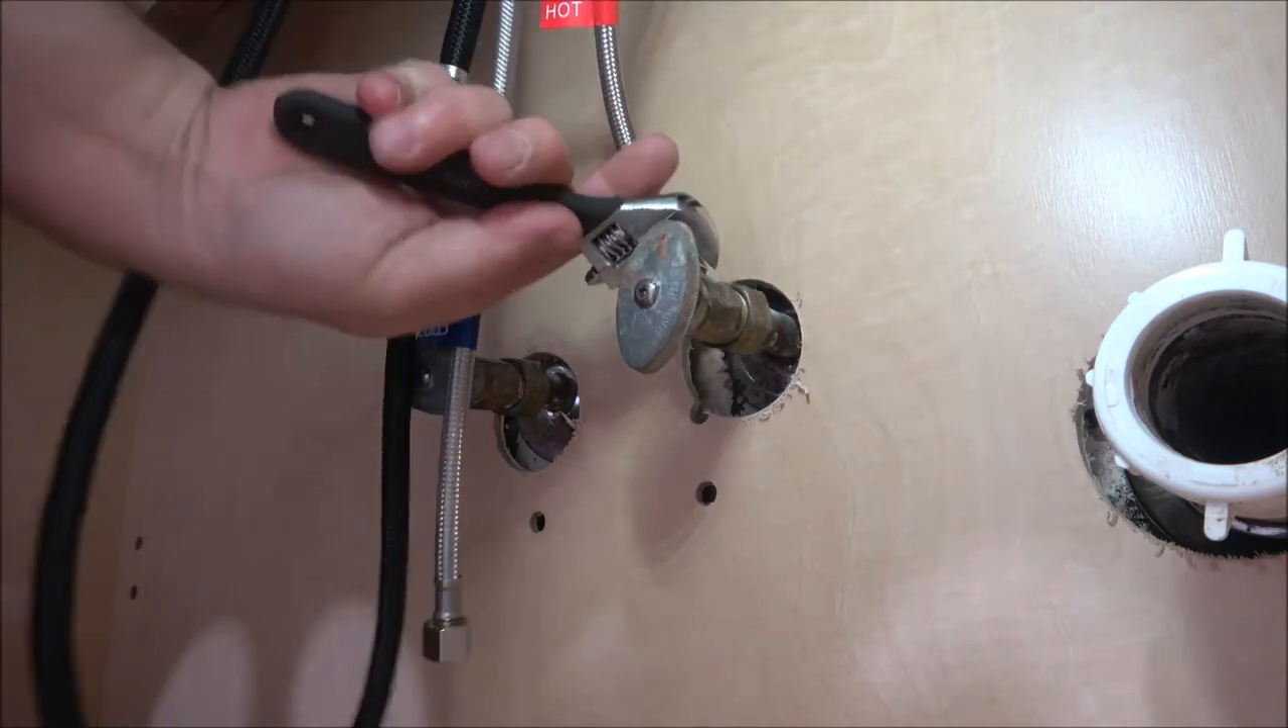Now i don't have the drain in yet because that's in the next video.